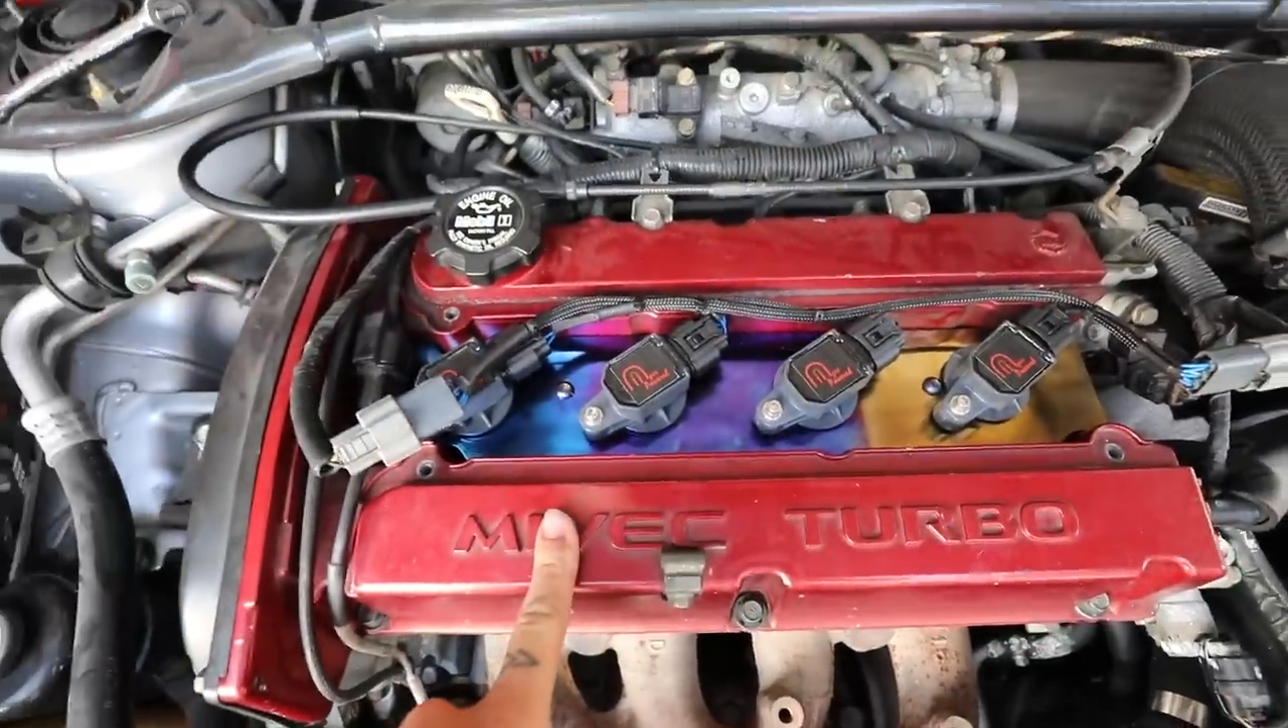All right, we got the coil pack installed and cleaned up.